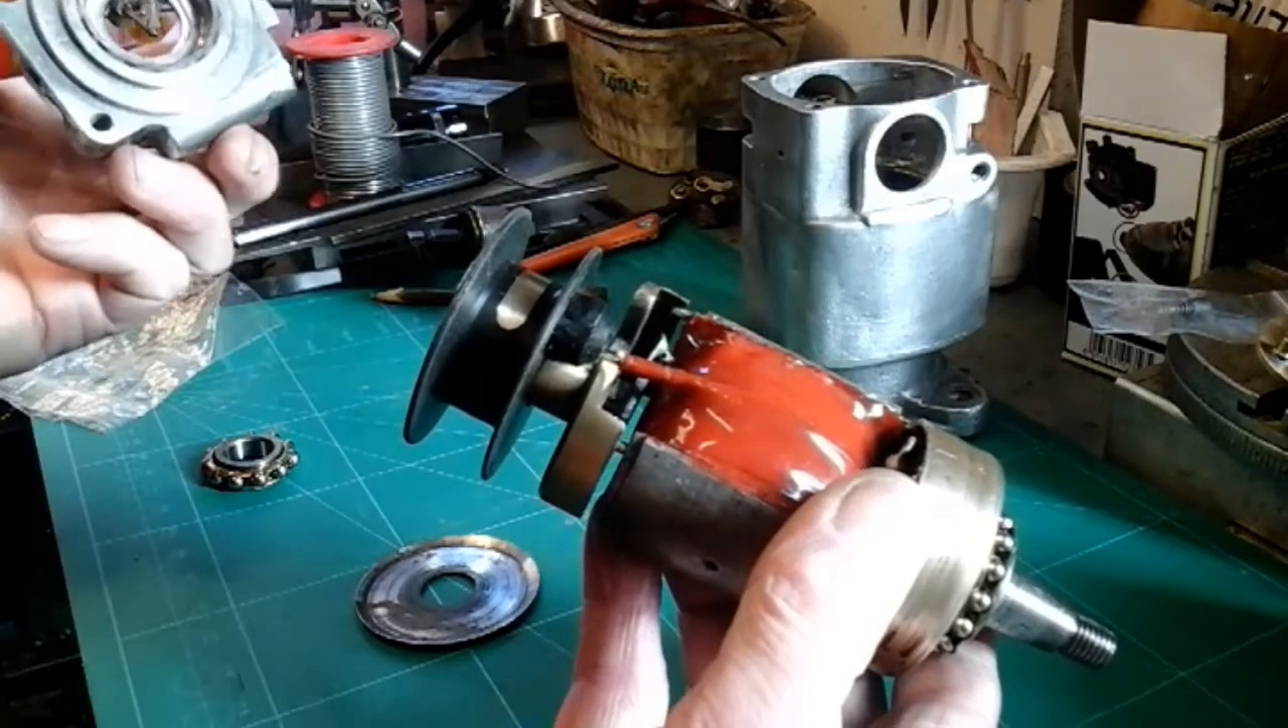I've got my bearing fitted to this end. And now it's all ready for going back into the body.